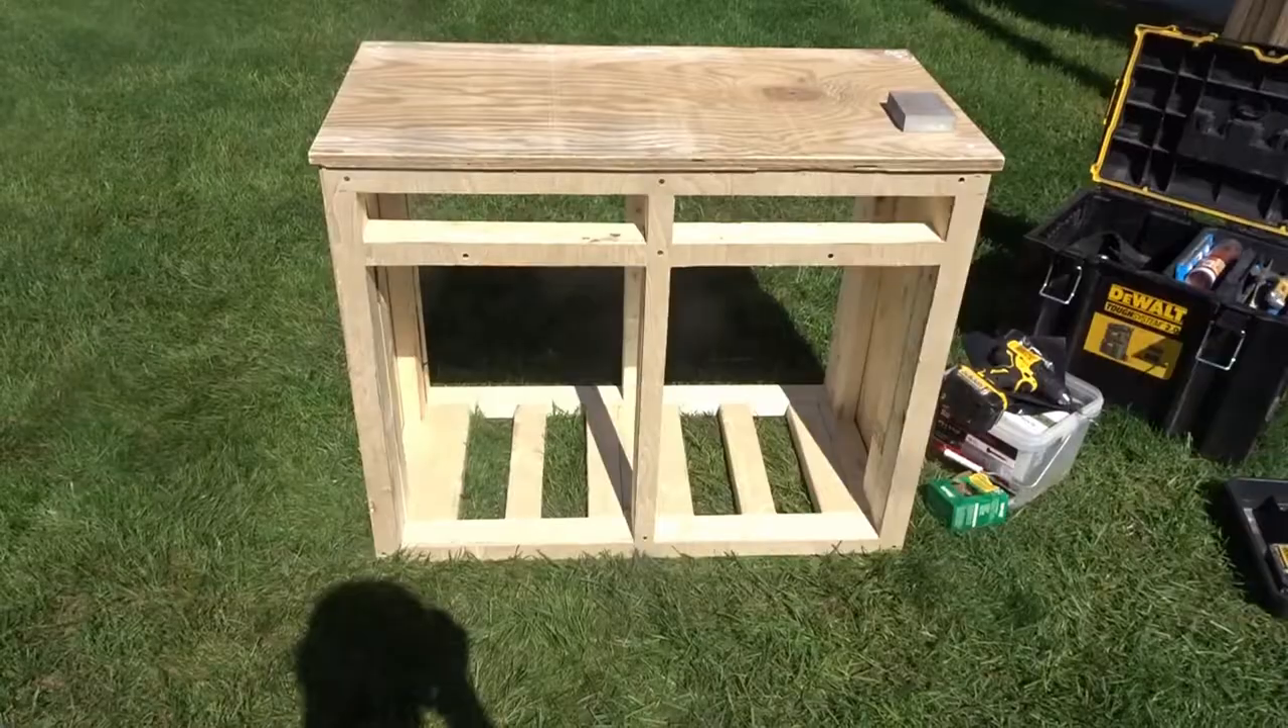This is what the stand looks like with the face piece on.